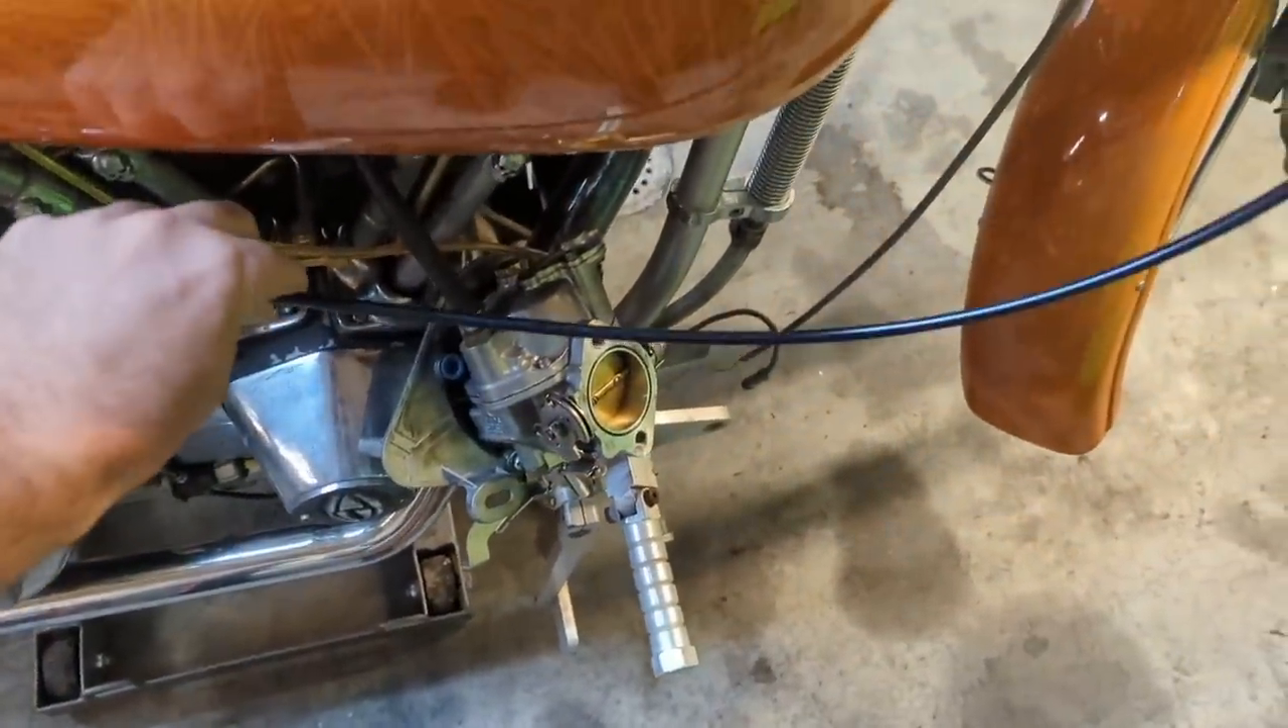And I did all of that with the throttle cable, and it was not all for nothing because I am eventually going to need that threaded, but, um, you can see I've got the carburetor just hanging off.